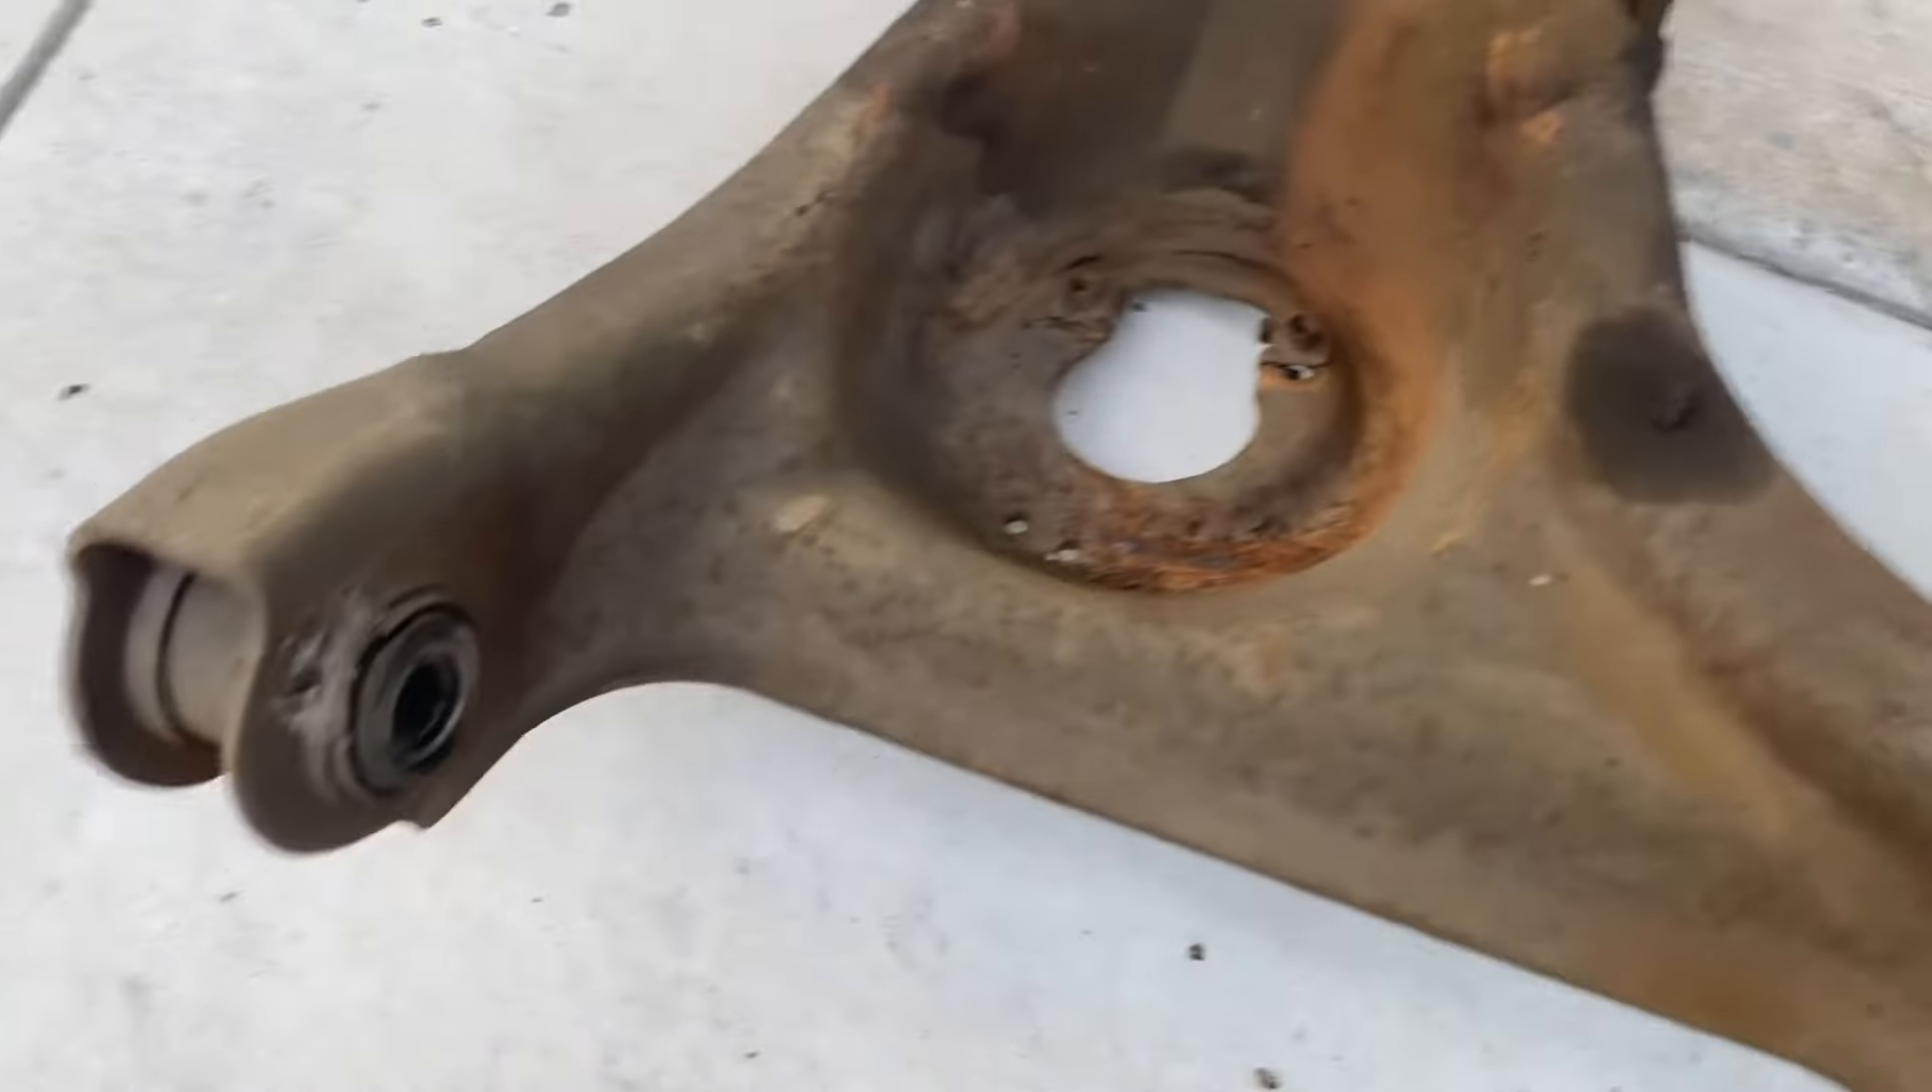Everything apart now. See, we got the lower control arm out.